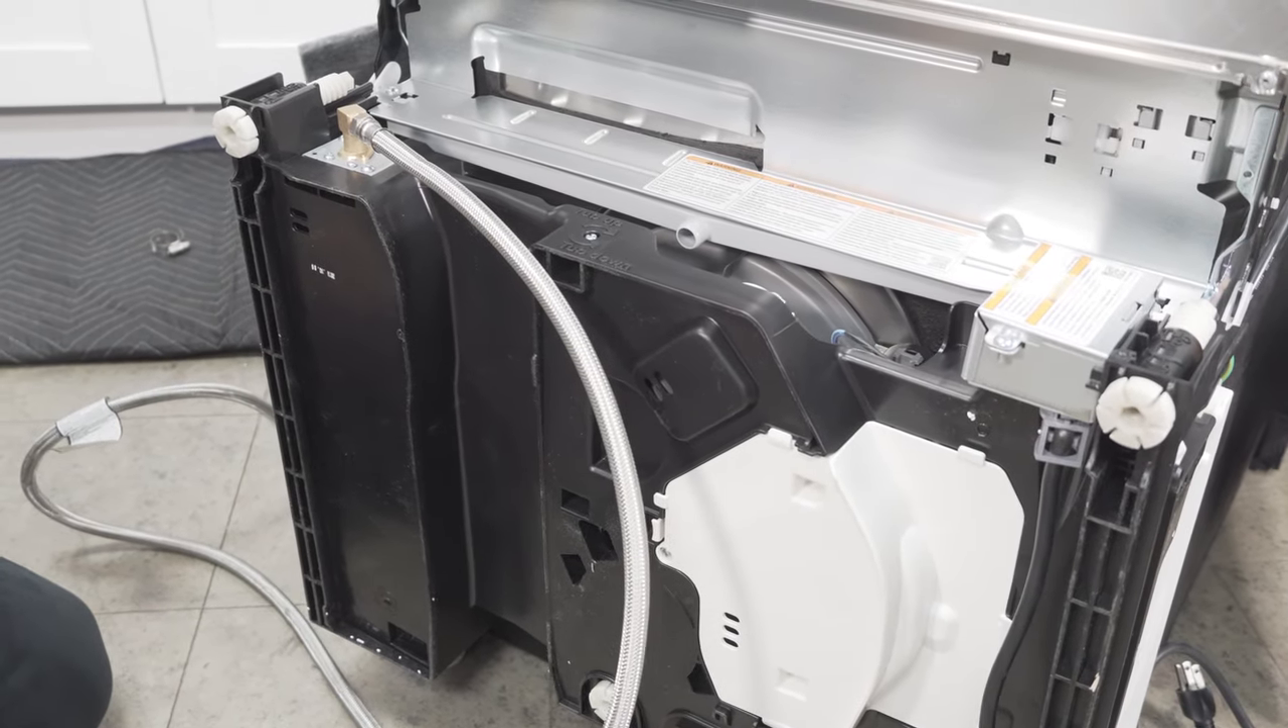And we have our water line already attached and ready as well.